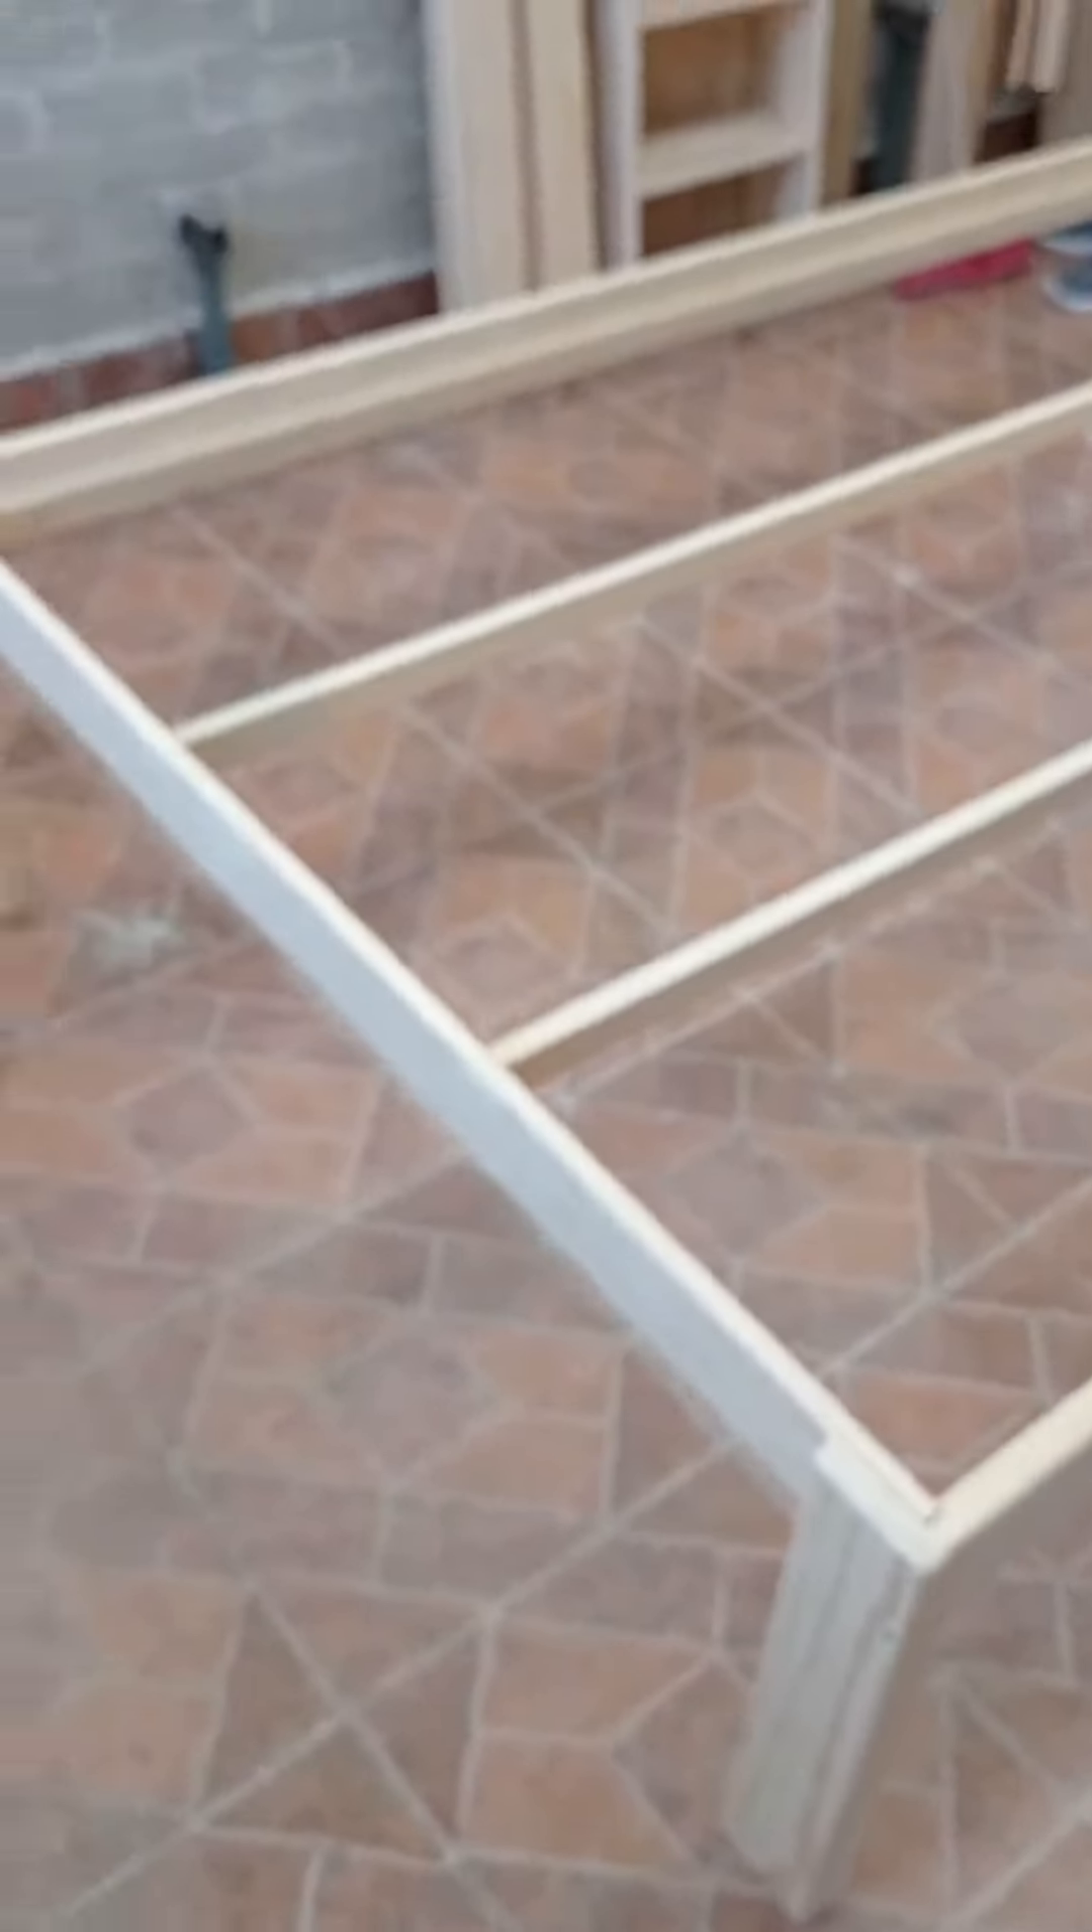Y así es como luce nuestra base de arriba una vez instalados los dos cargadores.